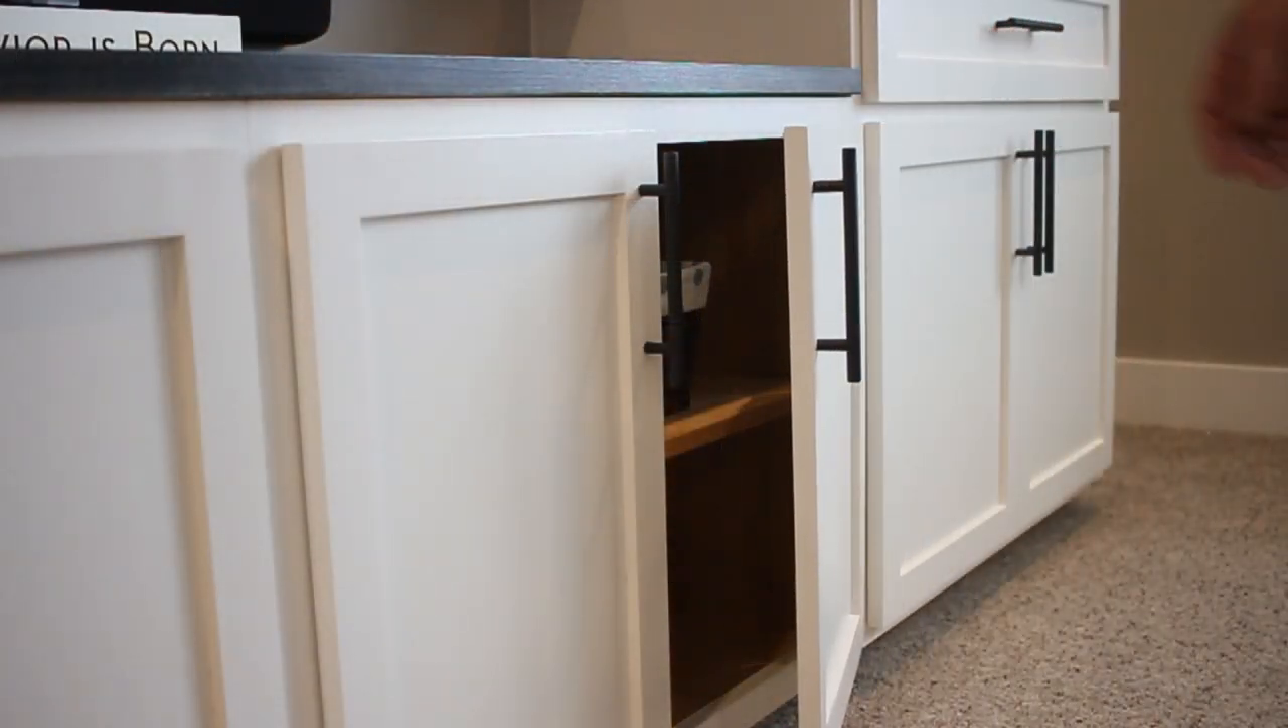Adding the cabinet hardware really did put the finishing touch onto this whole thing.